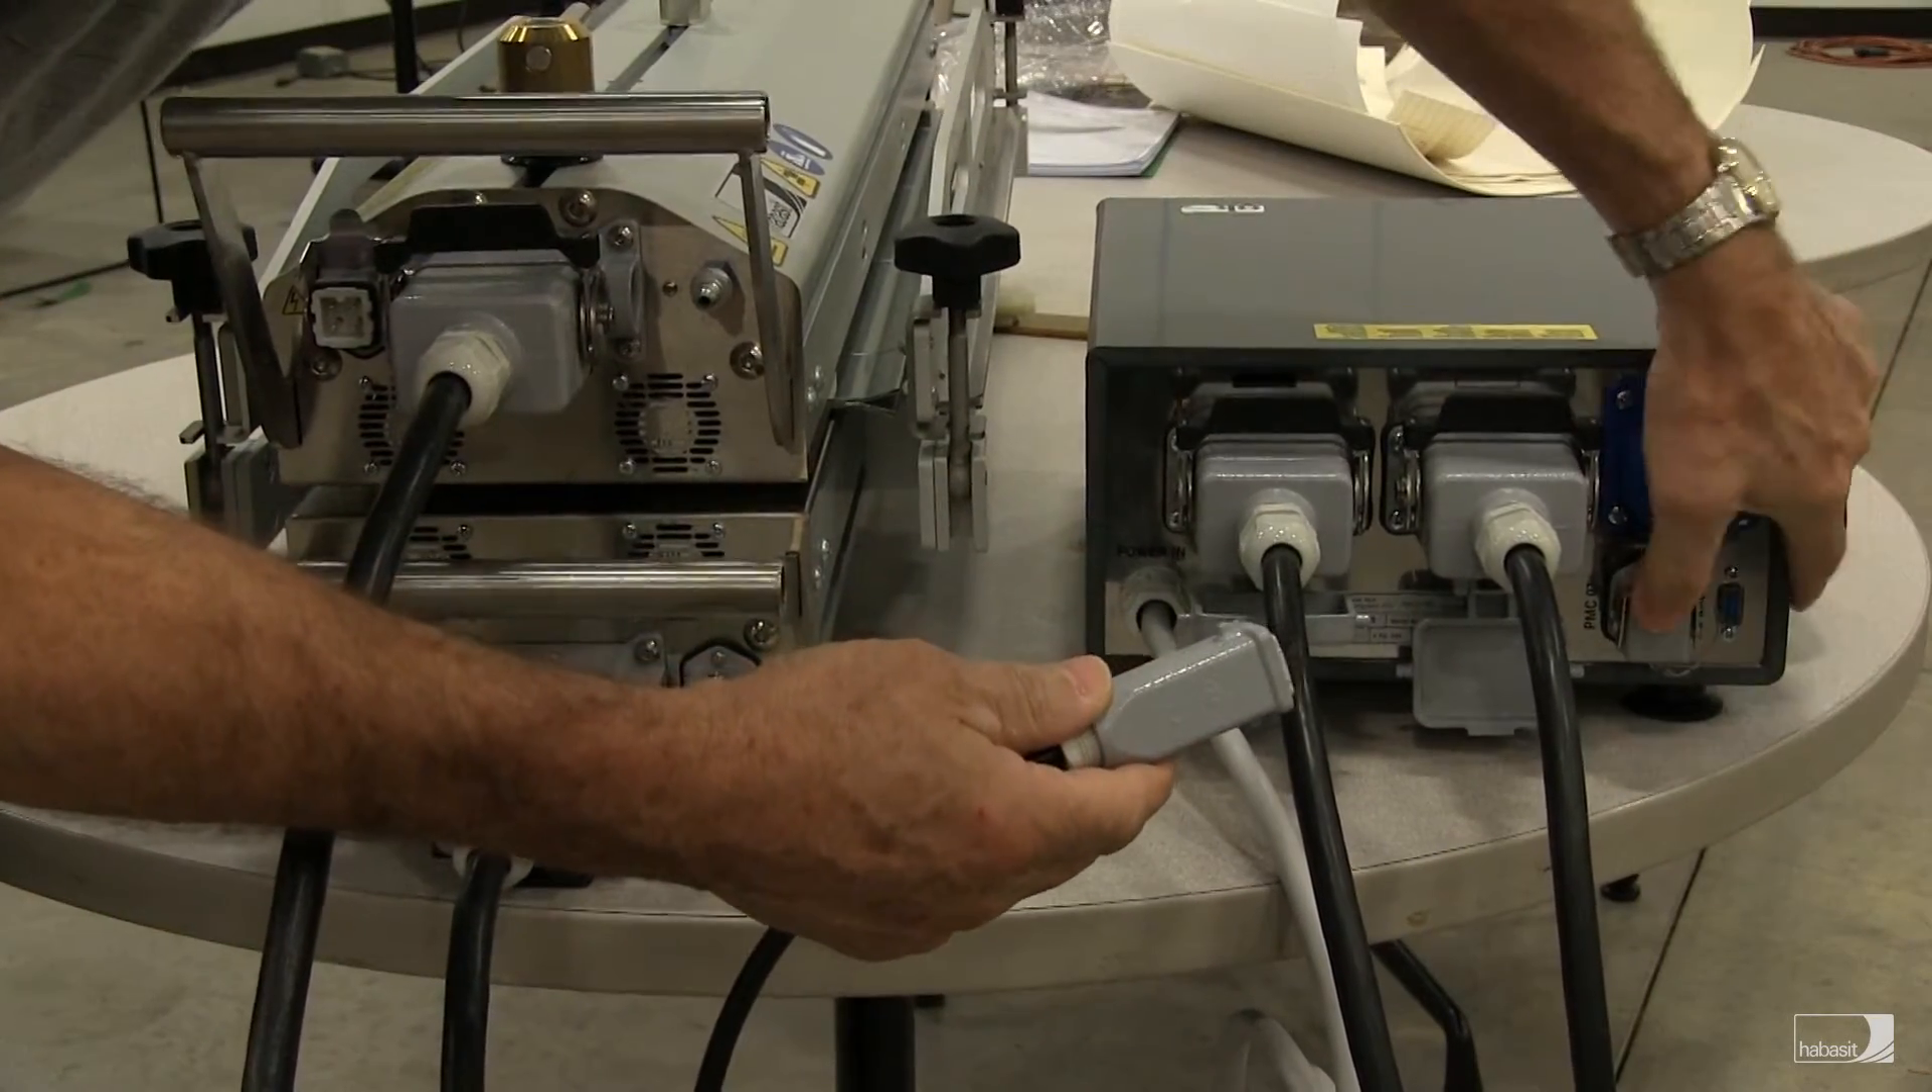We have one more connection to make. And that's the small cable here, which attaches on the back of the control box on this plug.